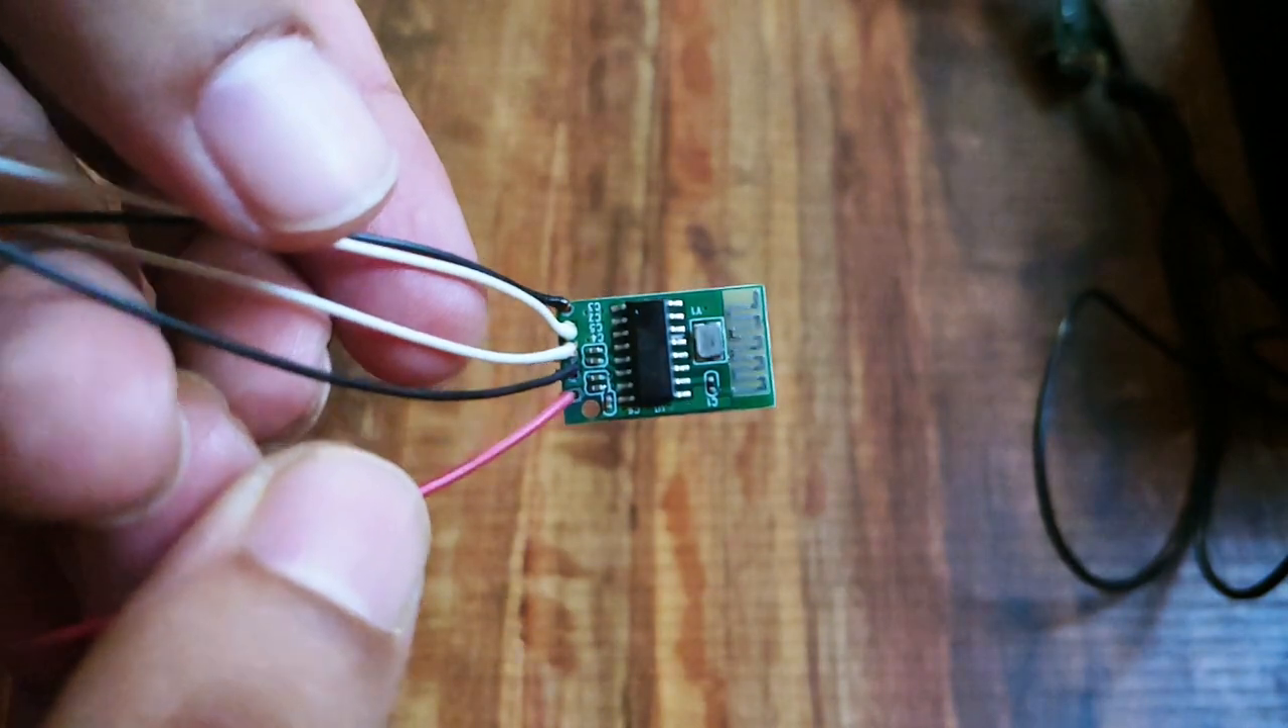Now as you can see I have completed the soldering part at Bluetooth chip.